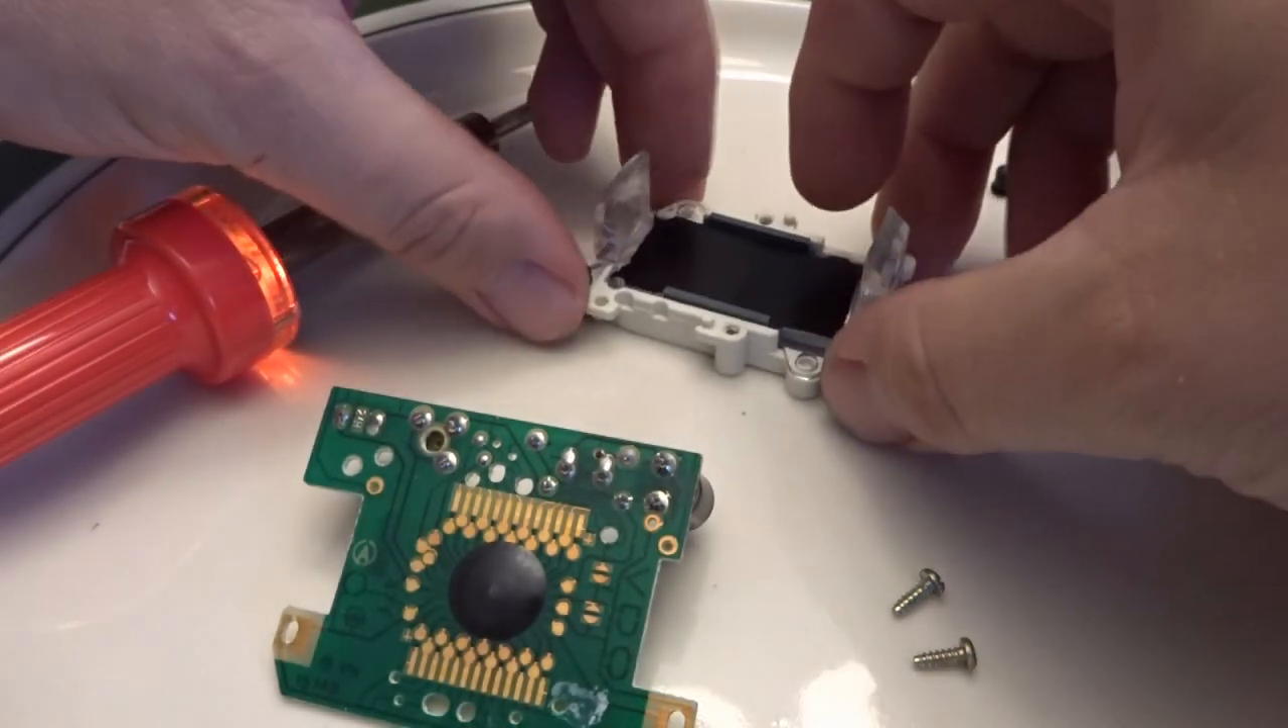So I have pulled away the screen section away from the circuit board.